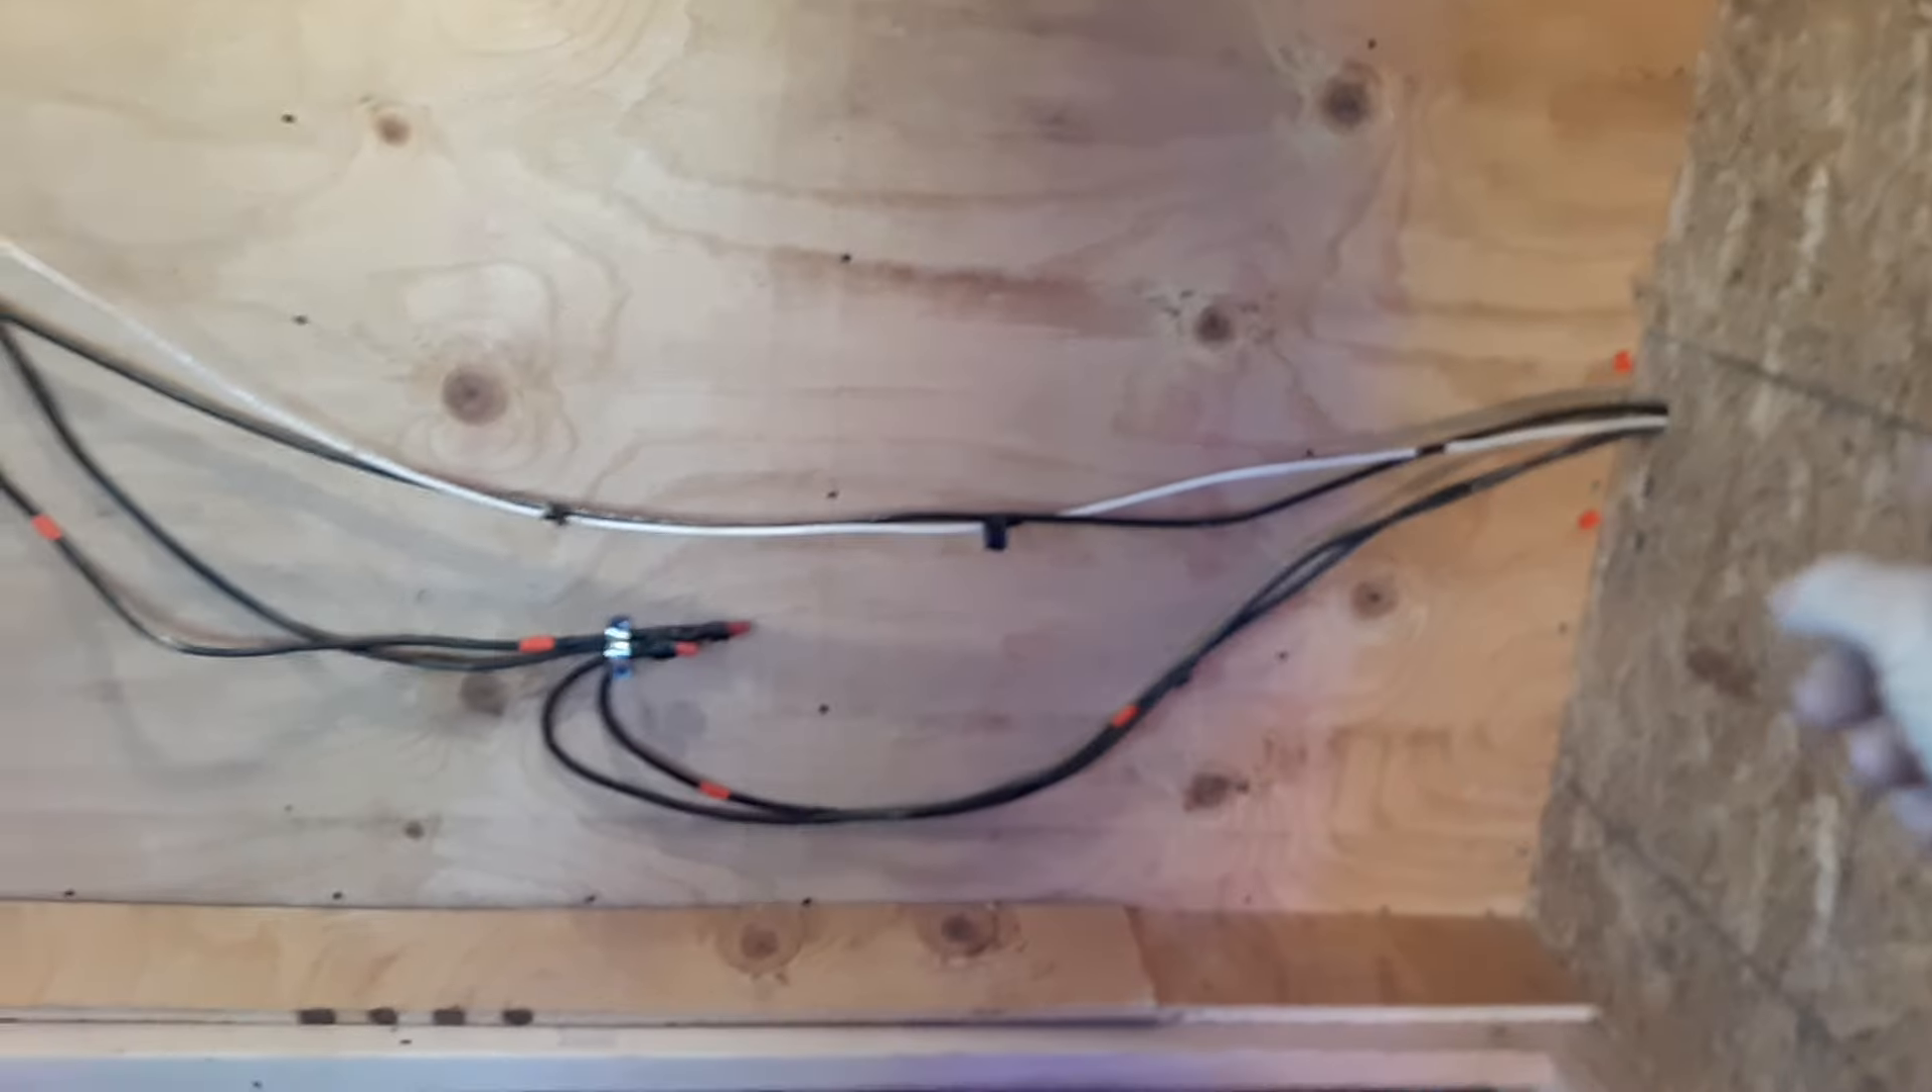We have the plywood on this wall.